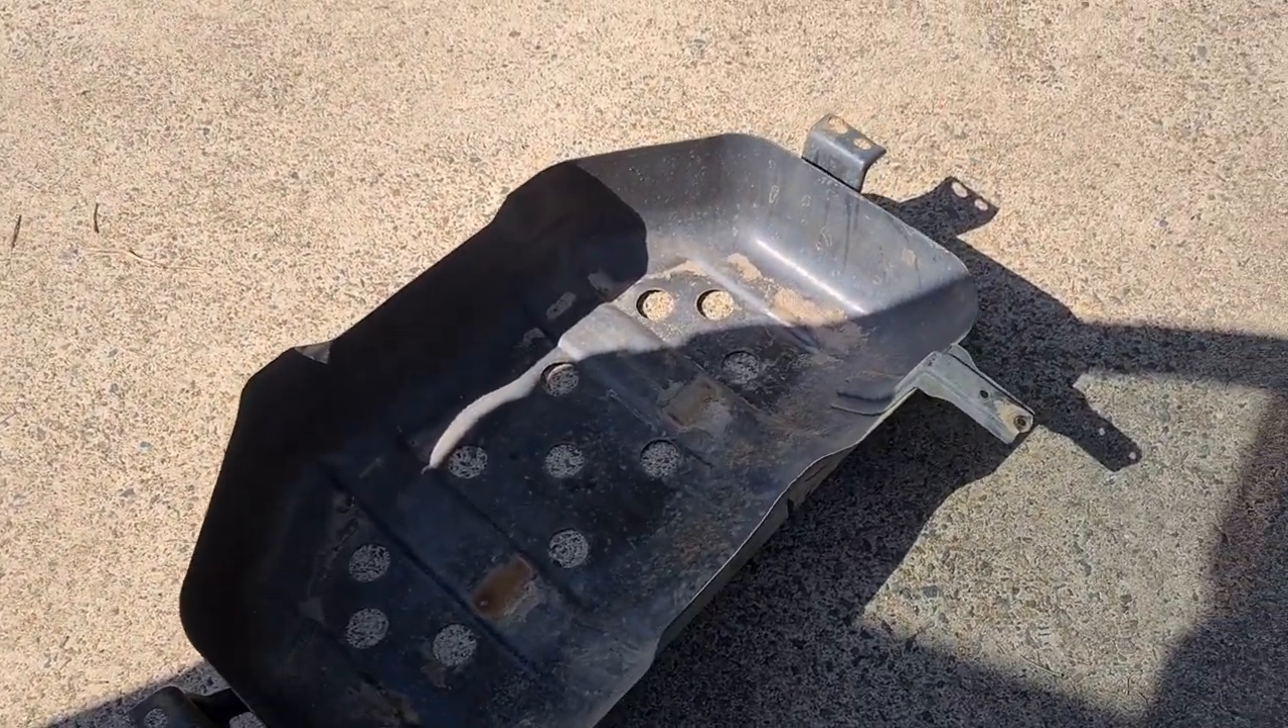Uh I've got the old factory petrol tank cover off now my debate is is do I entirely remove this uh tow bar or do I bolt it back up now while it's here.